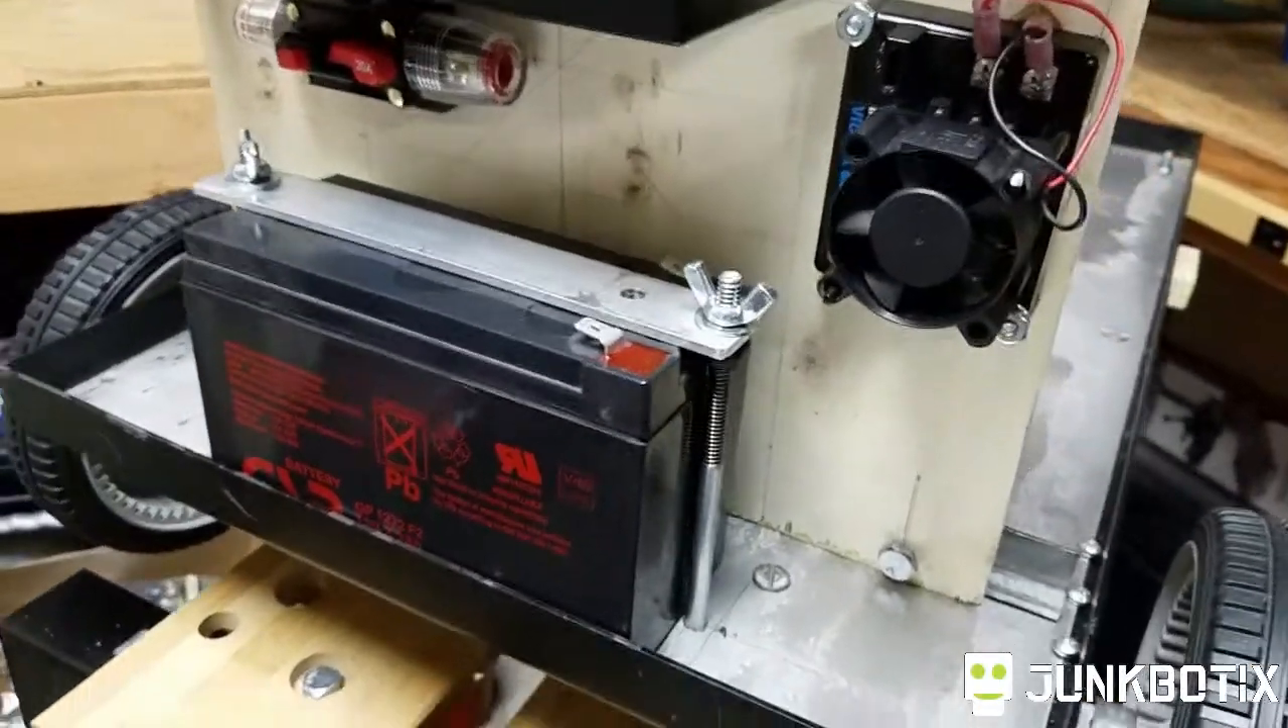Um, we've got the chassis, we've got the, uh, battery mounted, uh, with, uh, with a custom hold down strap there.